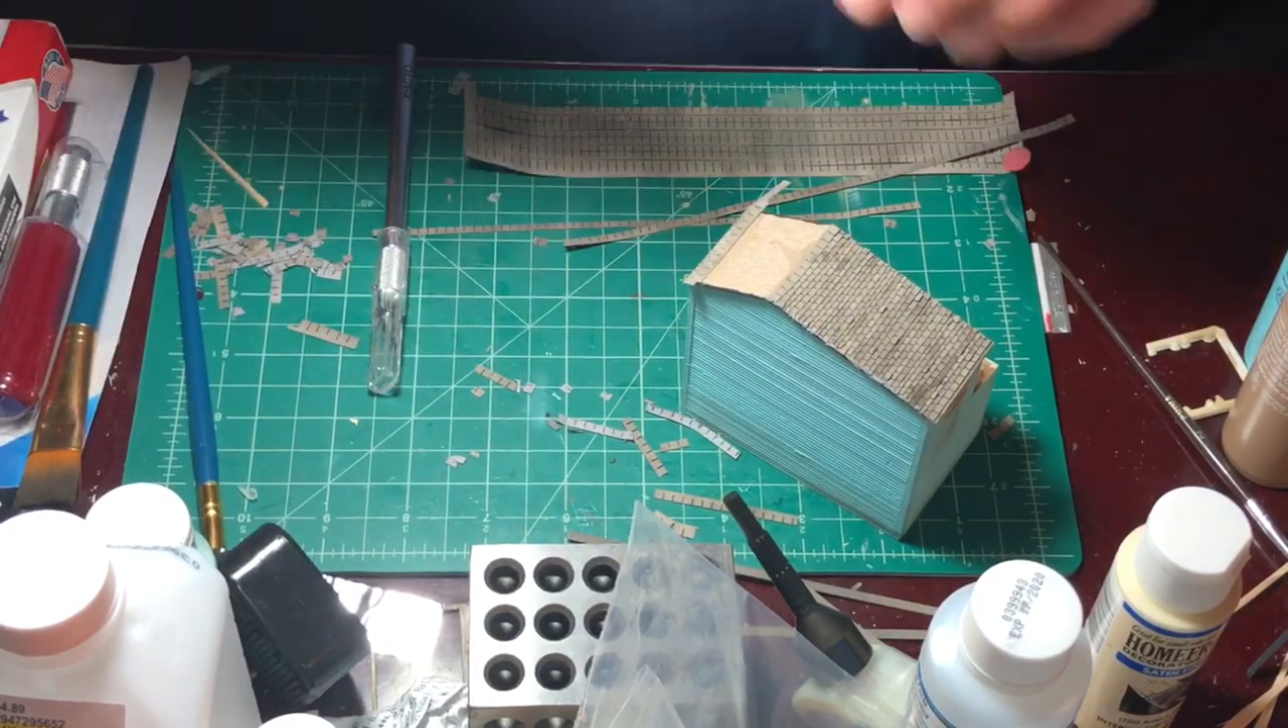Okay, so as you can see, I've already started laying down some shingles already.